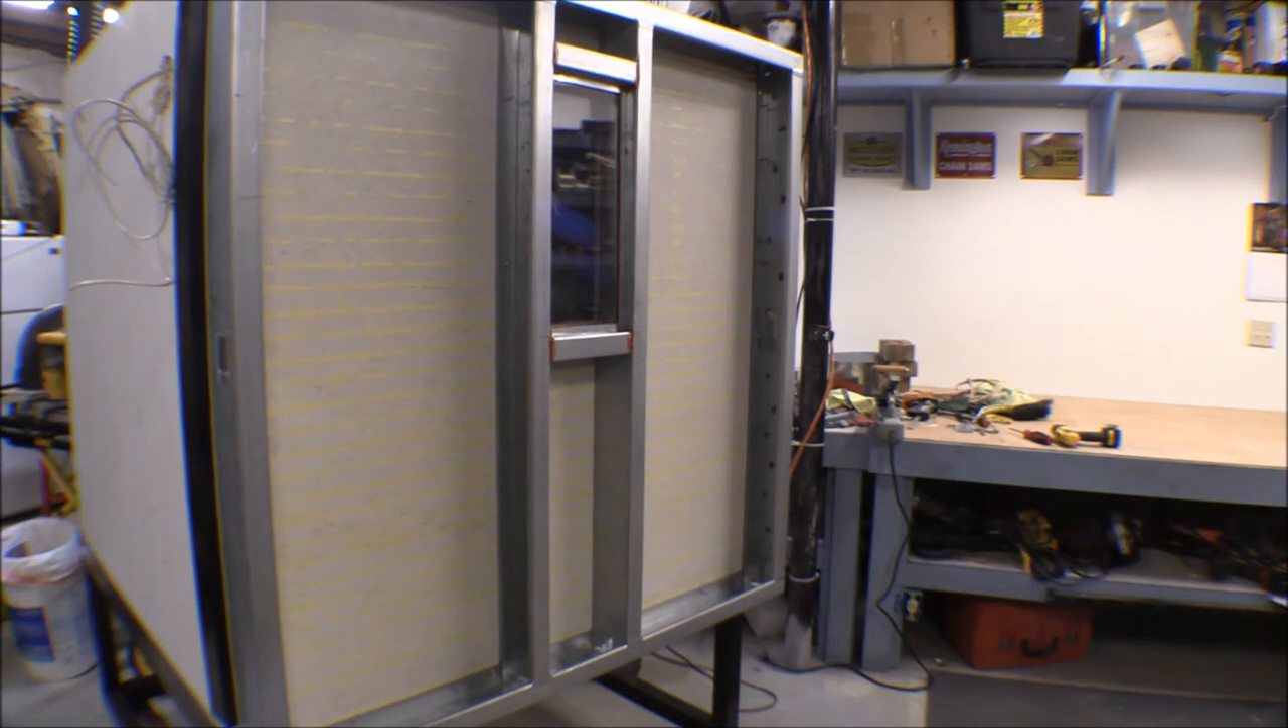I got the rock hardy plank, whatever that stuff is, cement board, all screwed onto the door panel.